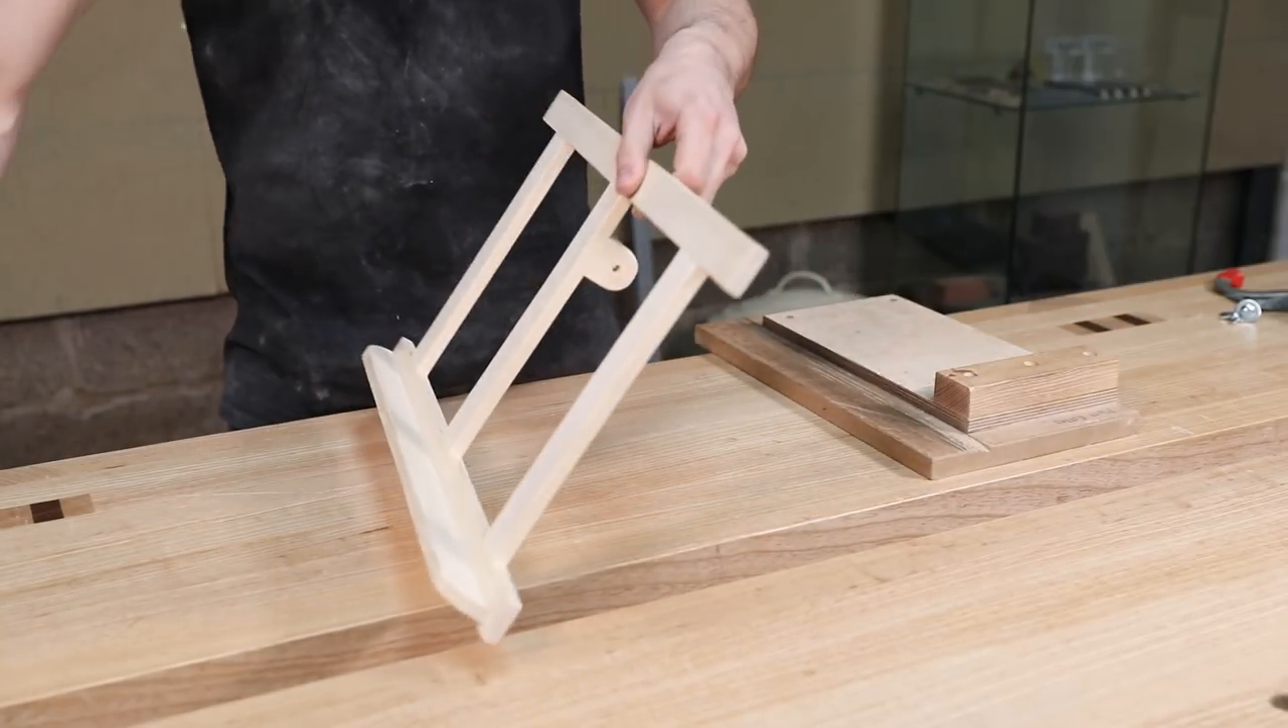Frame is all together.